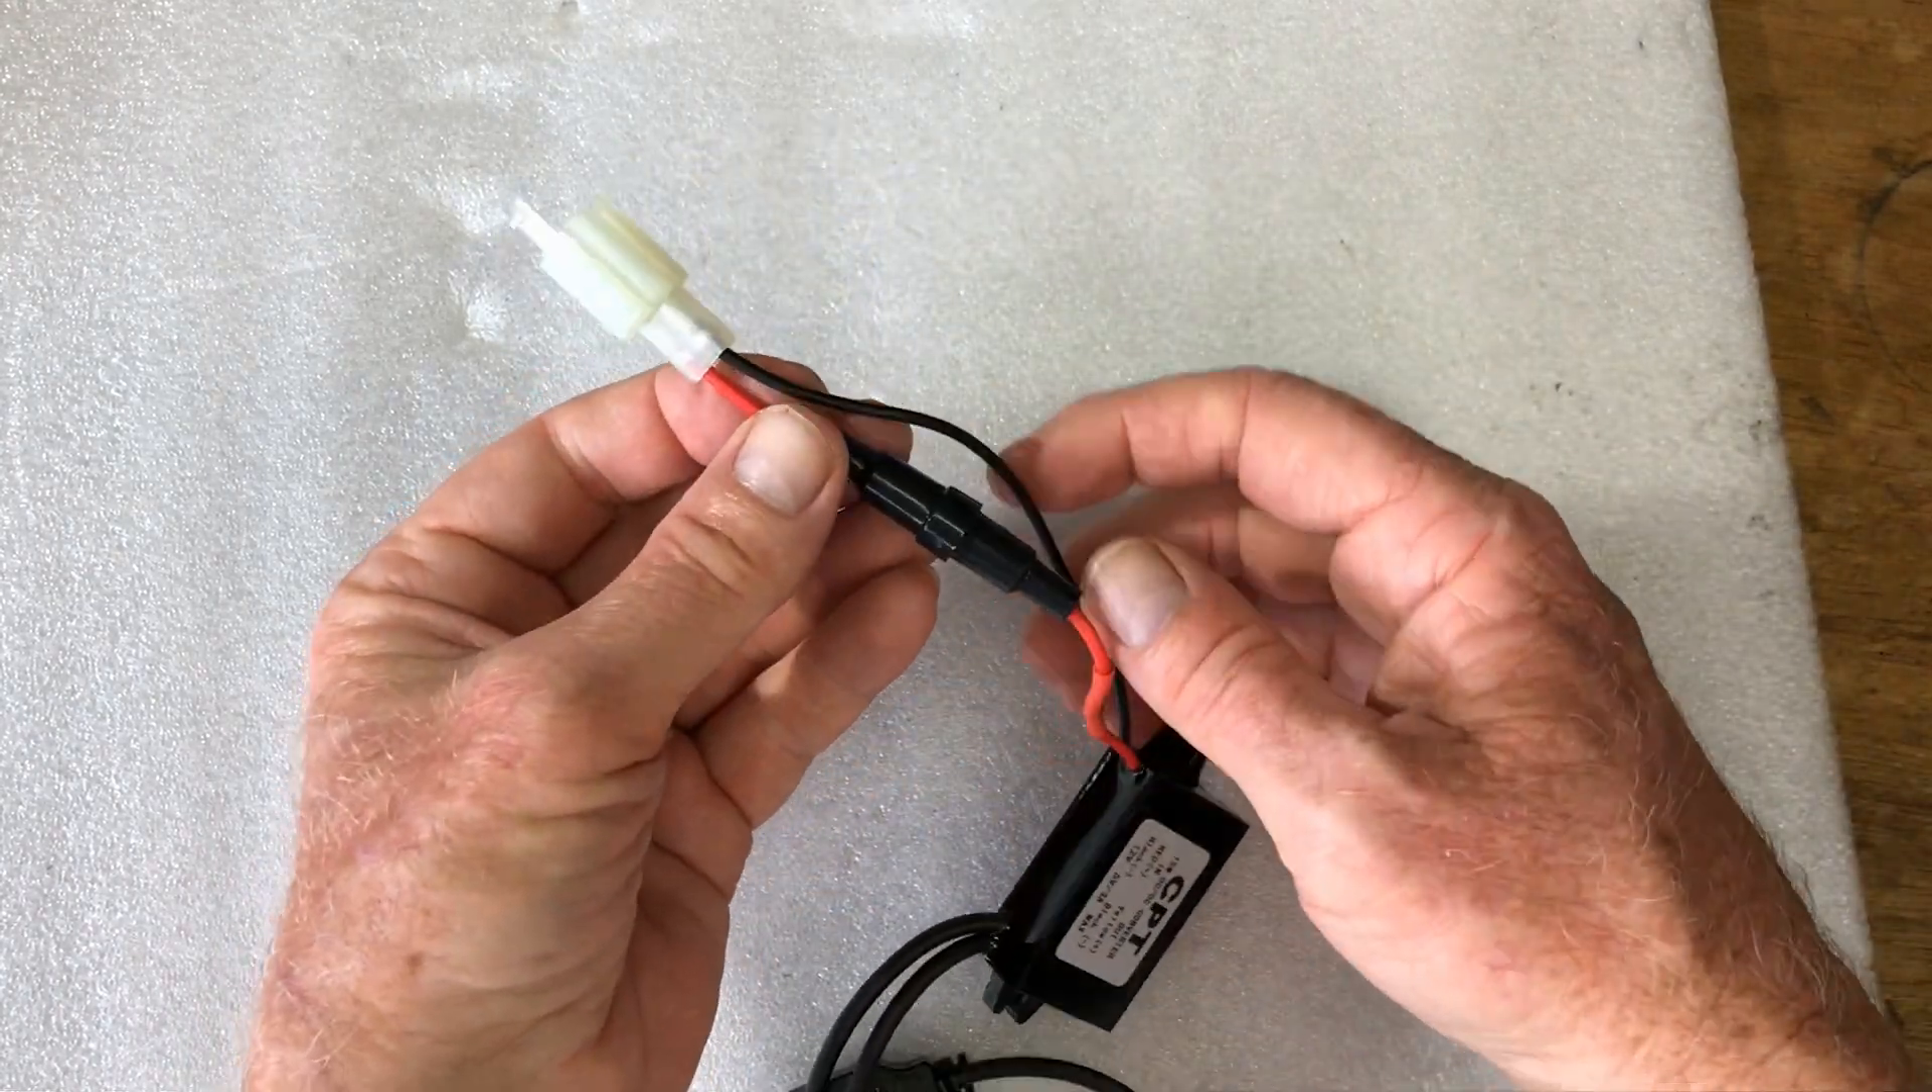So now we have the positive and negative connected. There's an inline fuse.